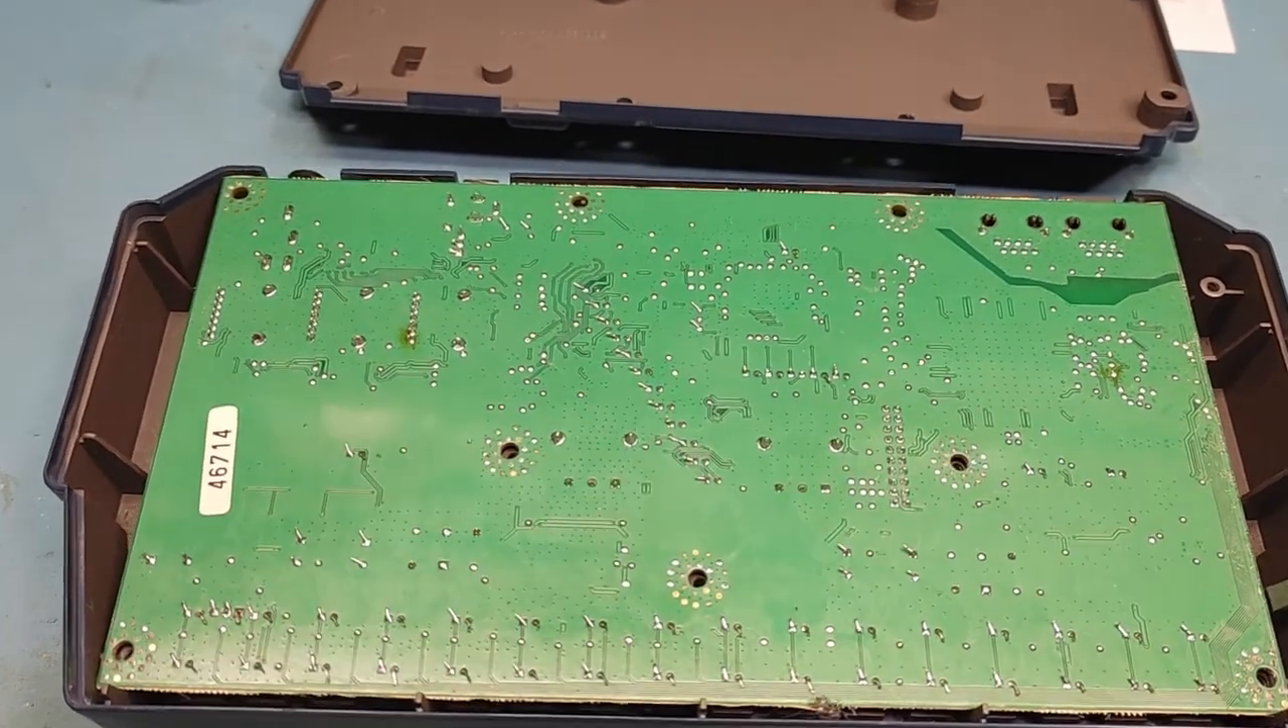OK, got the back cover off.